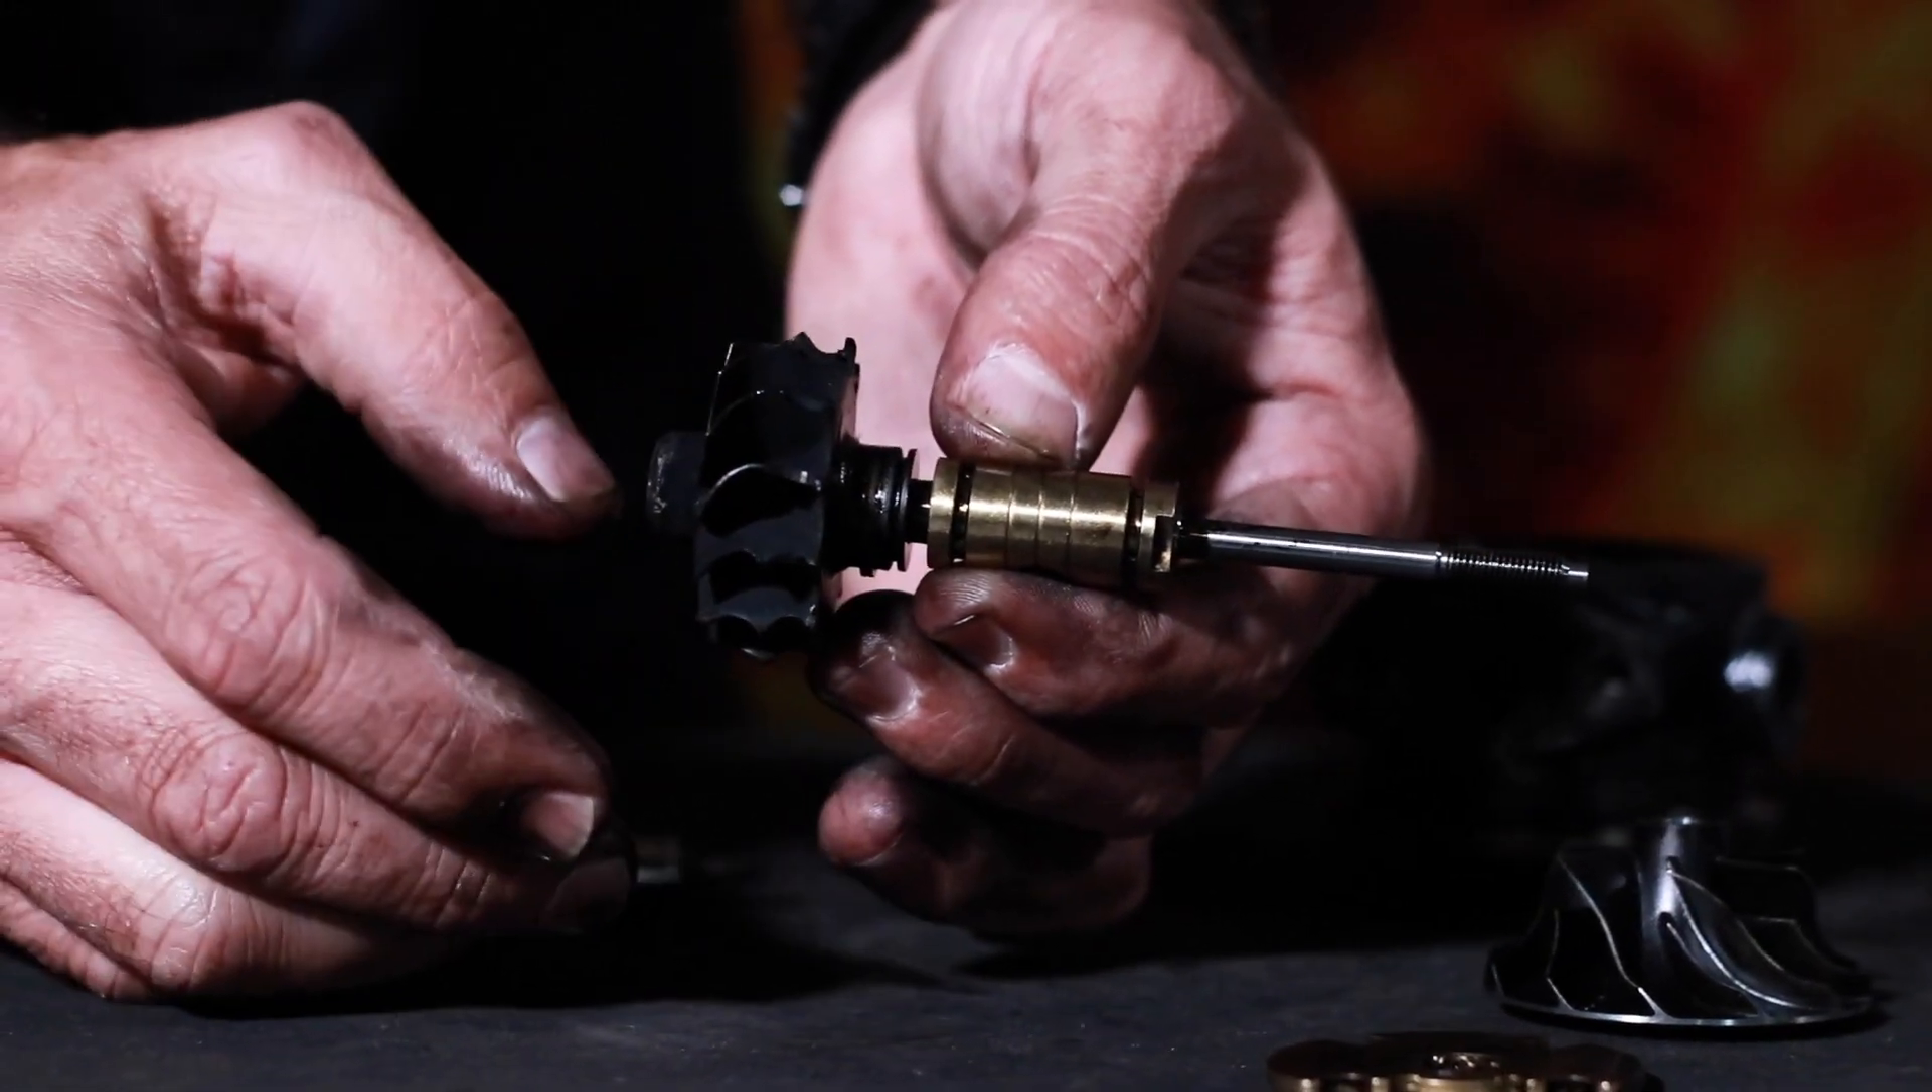The bearing comes out and fits onto the shaft like that. The bearing is held in place.